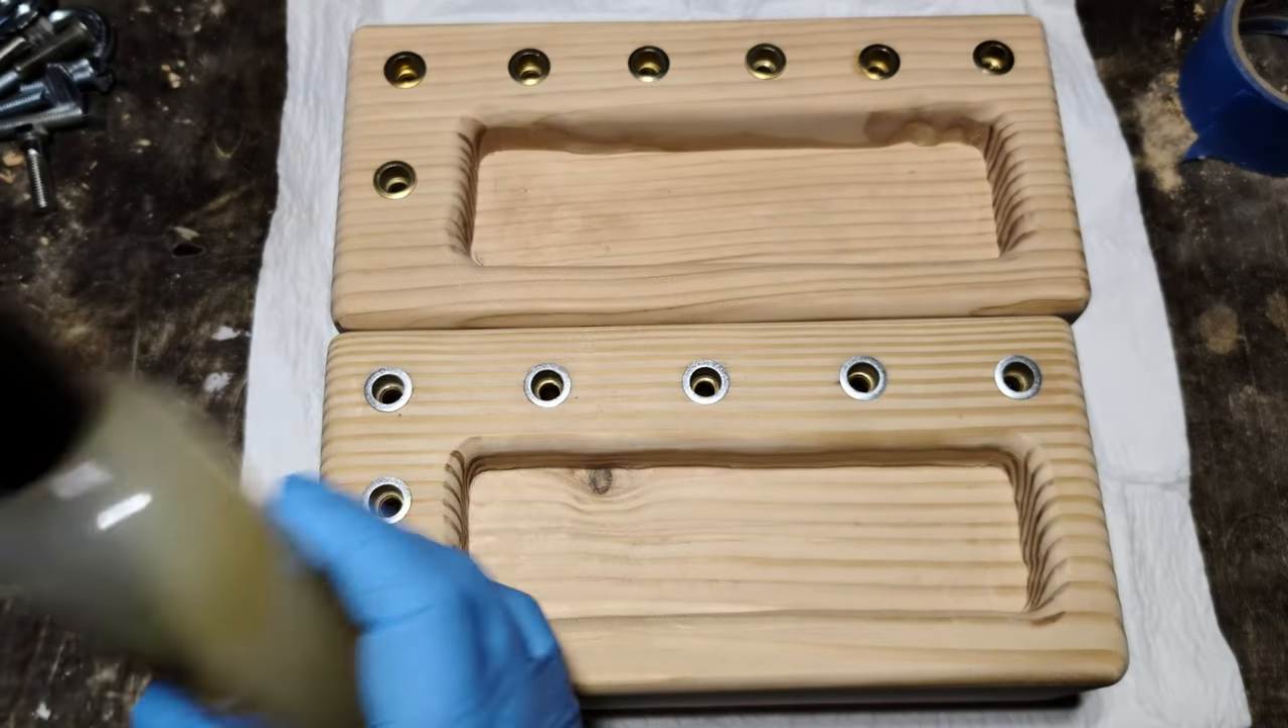All of the inserts were put in.